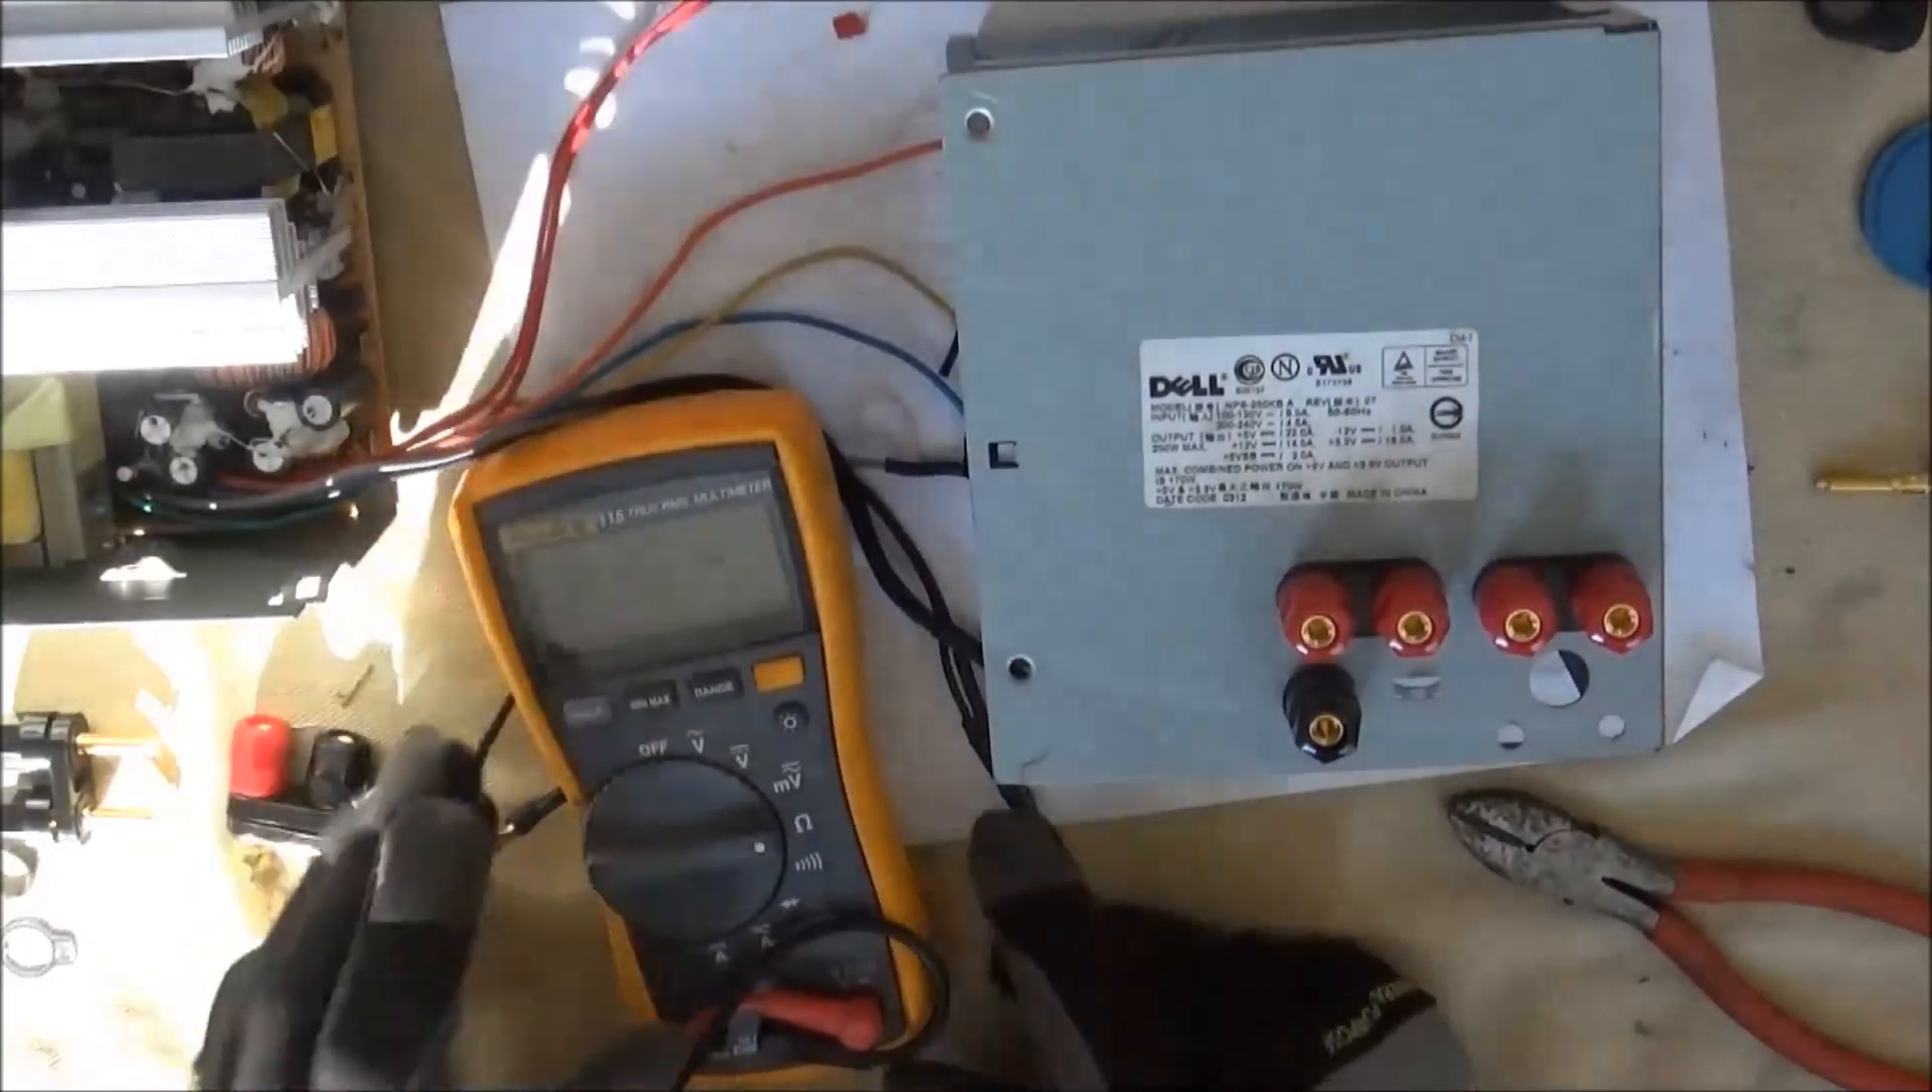In this next clip, you can see I've drilled quarter-inch holes in the in my case and installed the binding clips or binding posts in them.